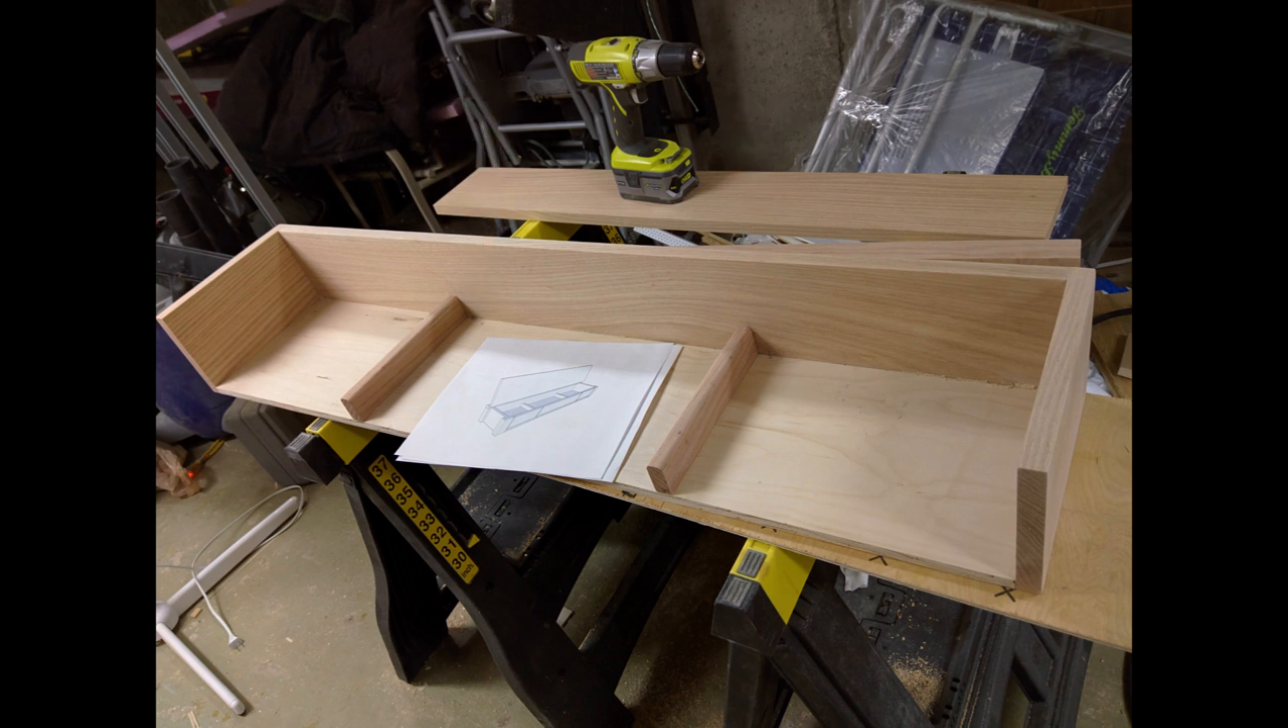Here, you can see the two oak center dividers I put in here, and that'll be just compartments.